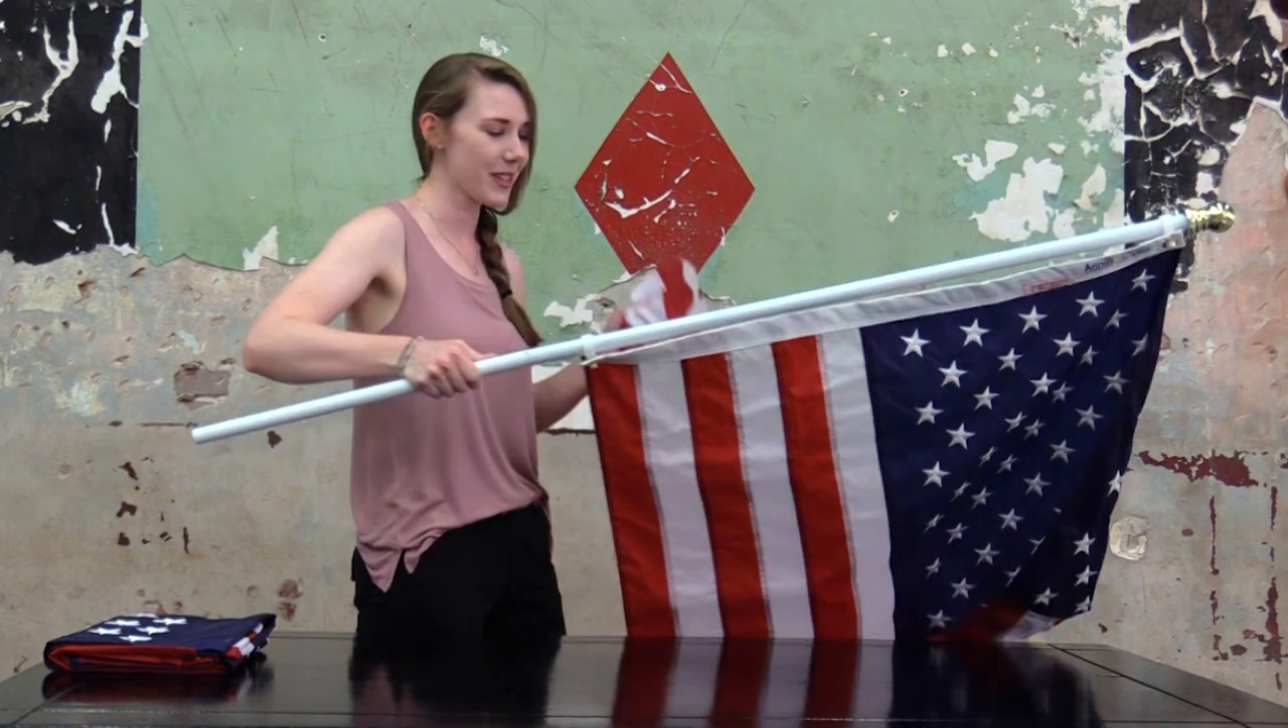There we have our flag on our pole.